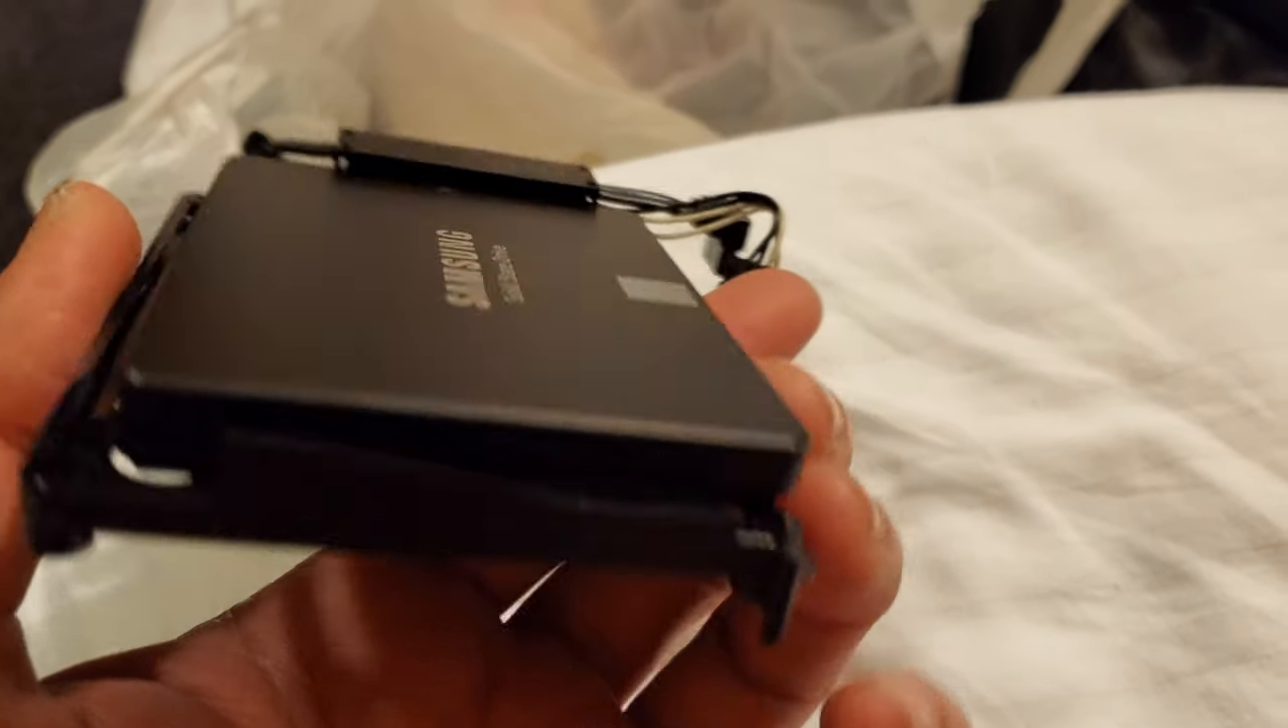I took the Samsung Evo 860, and basically mounted it onto the tray for the hard drive.